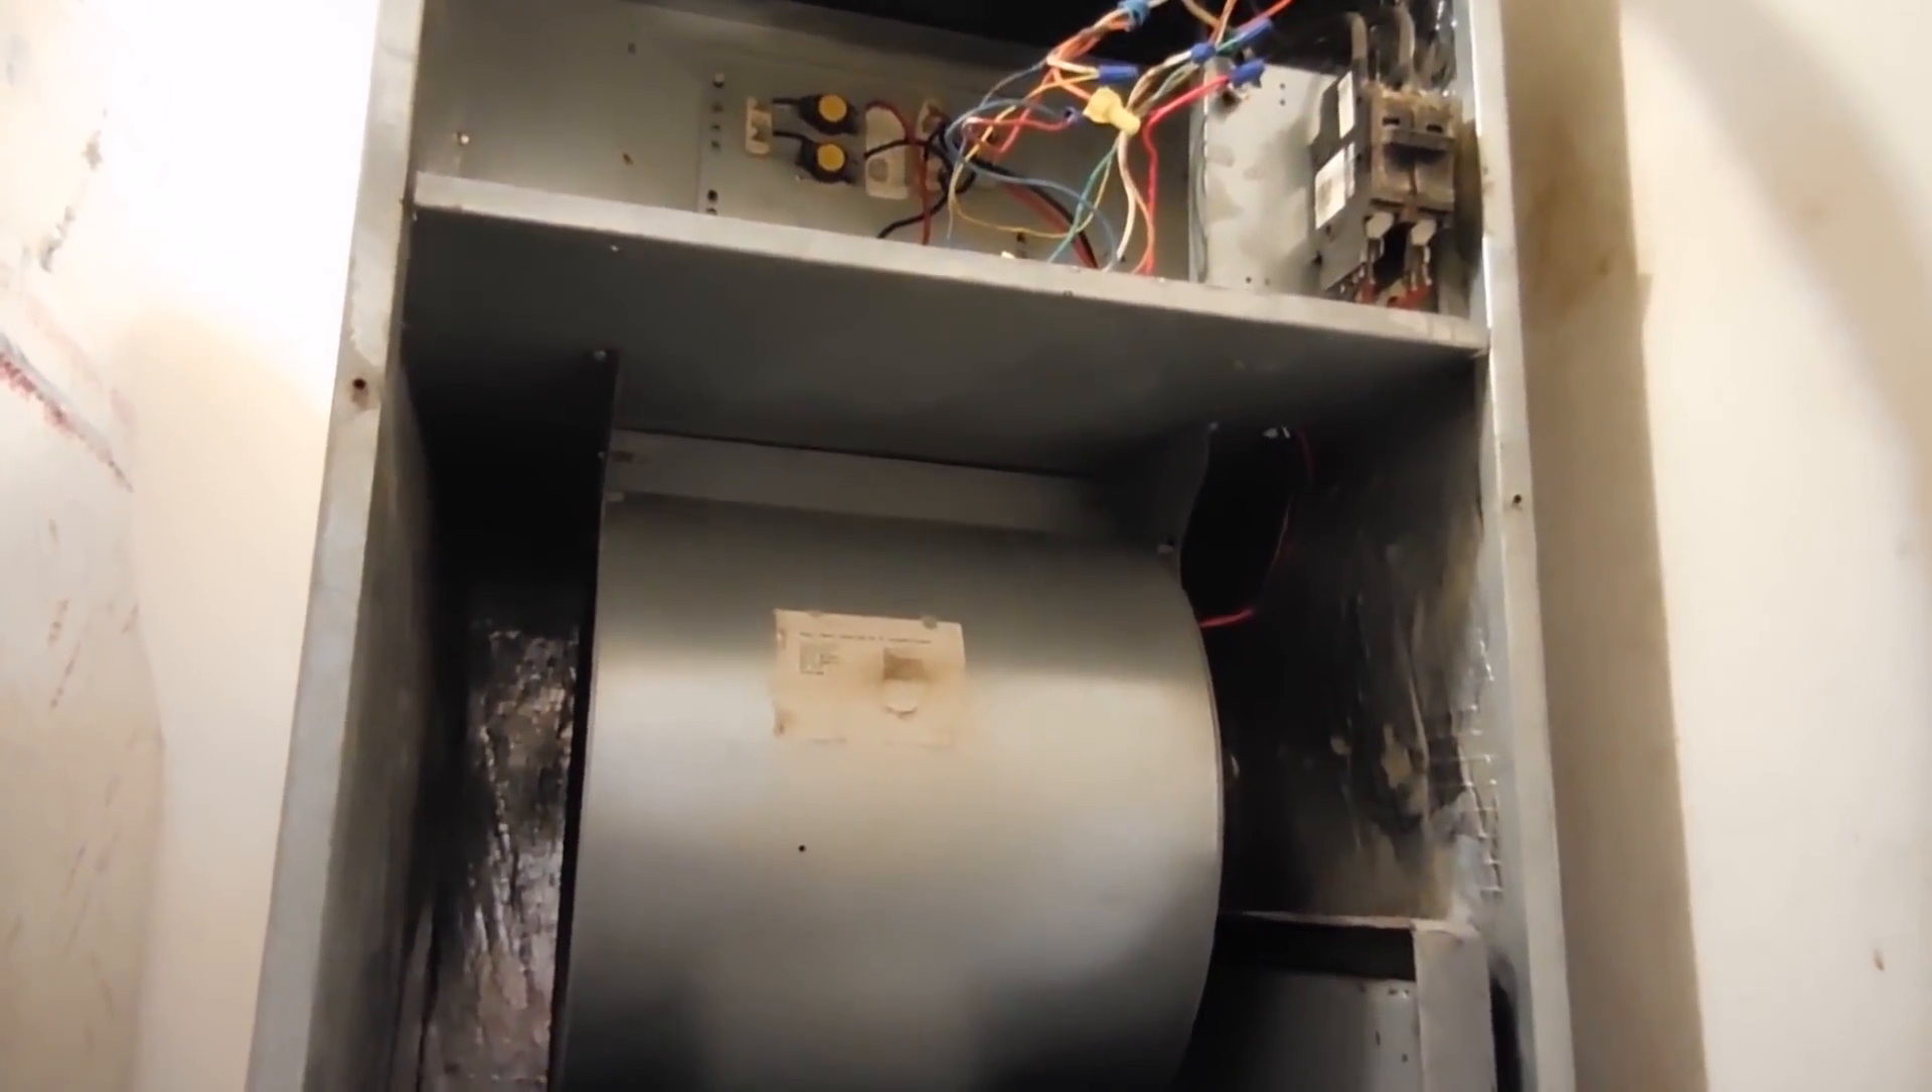The blower housing is back inside the air handler. The wiring is connected.